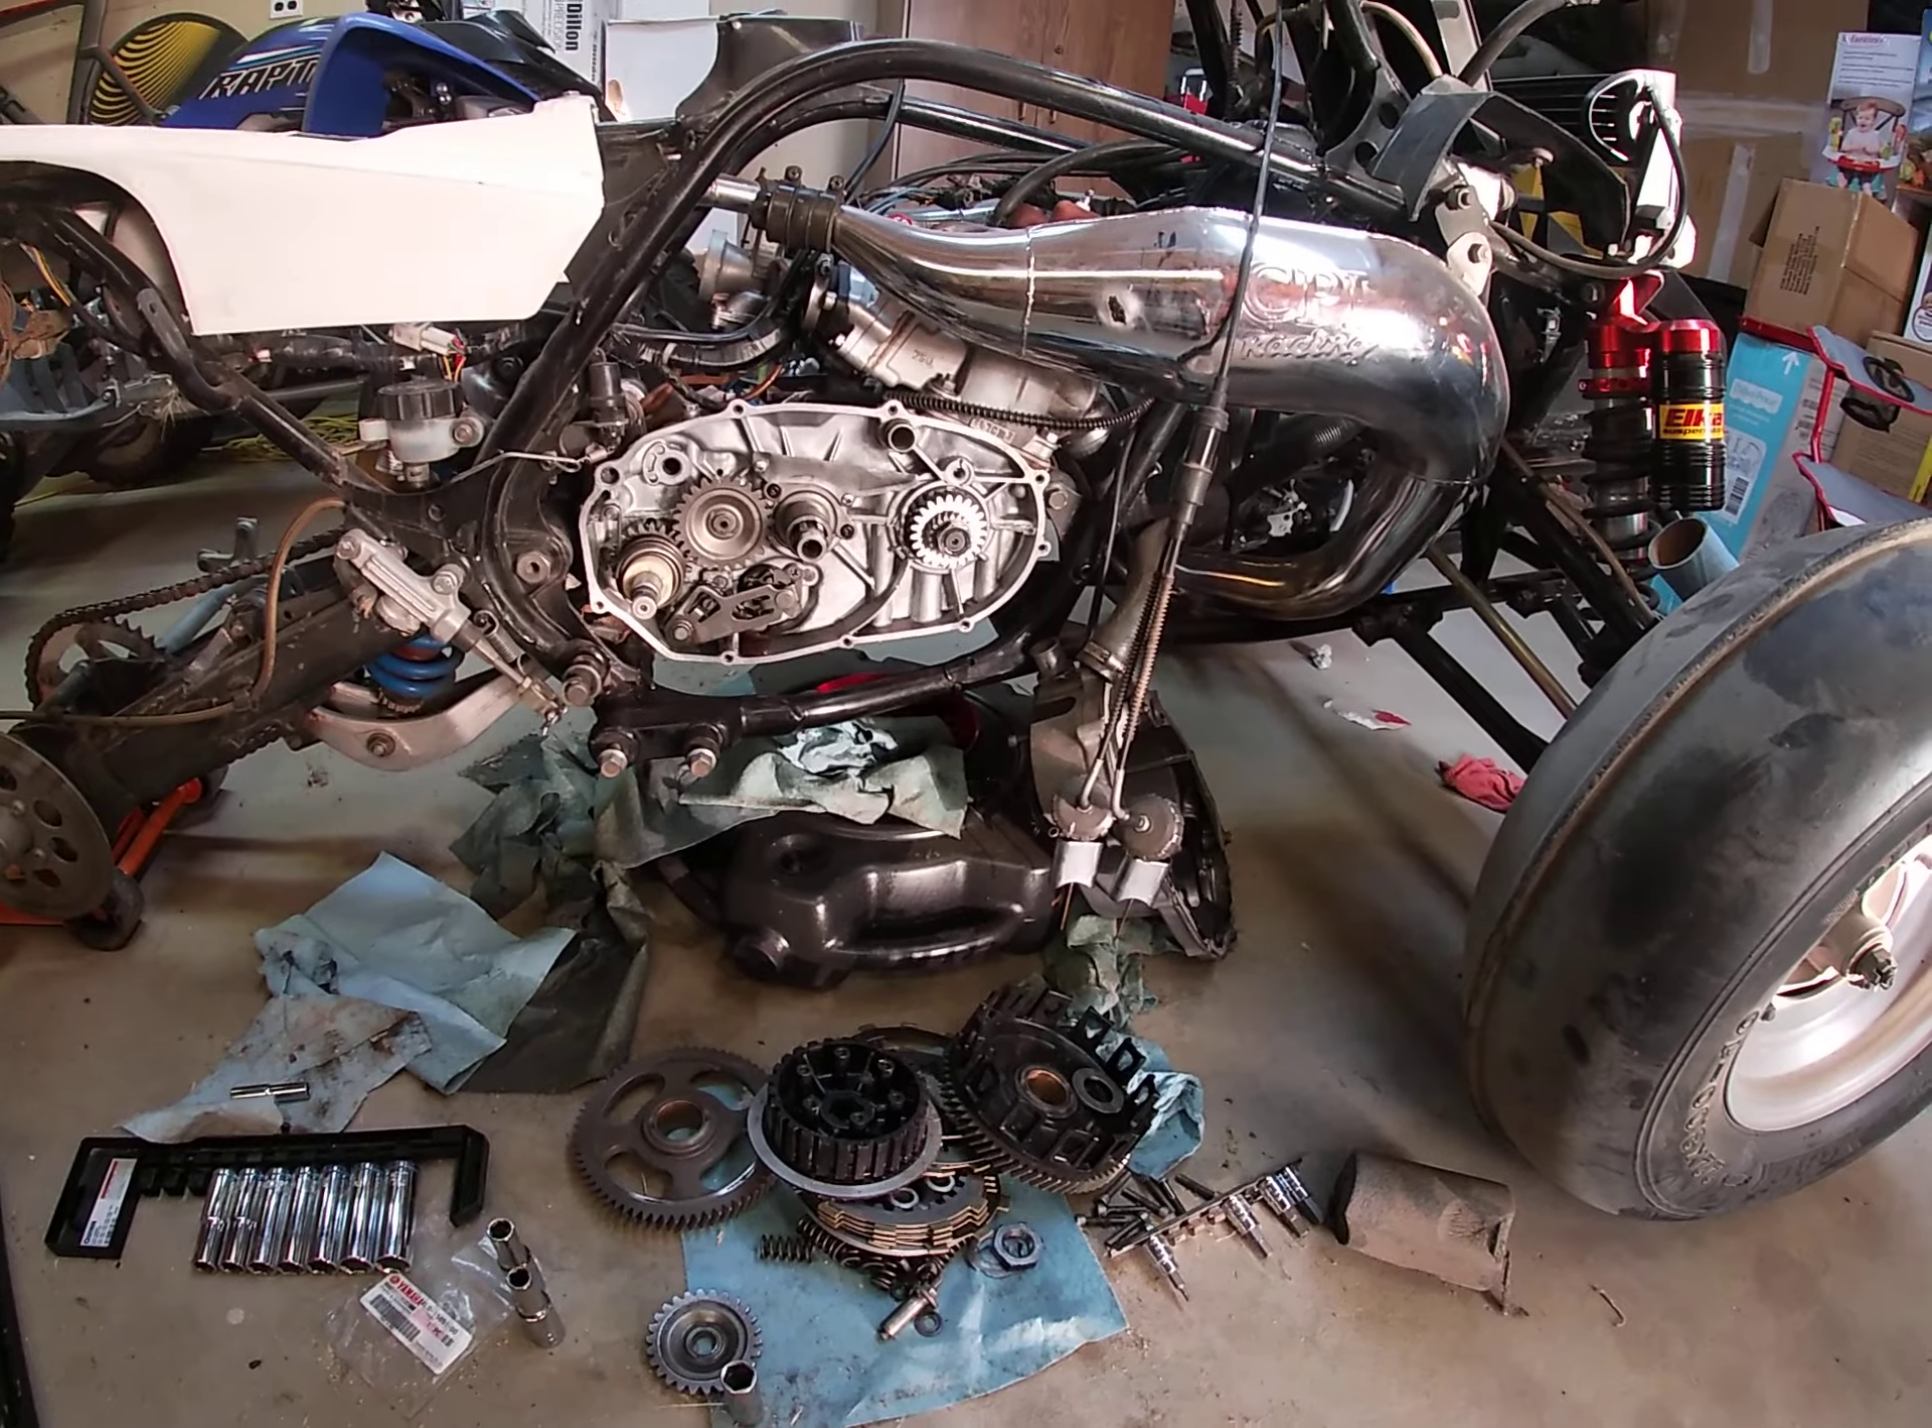As you can see, the side case is still off.